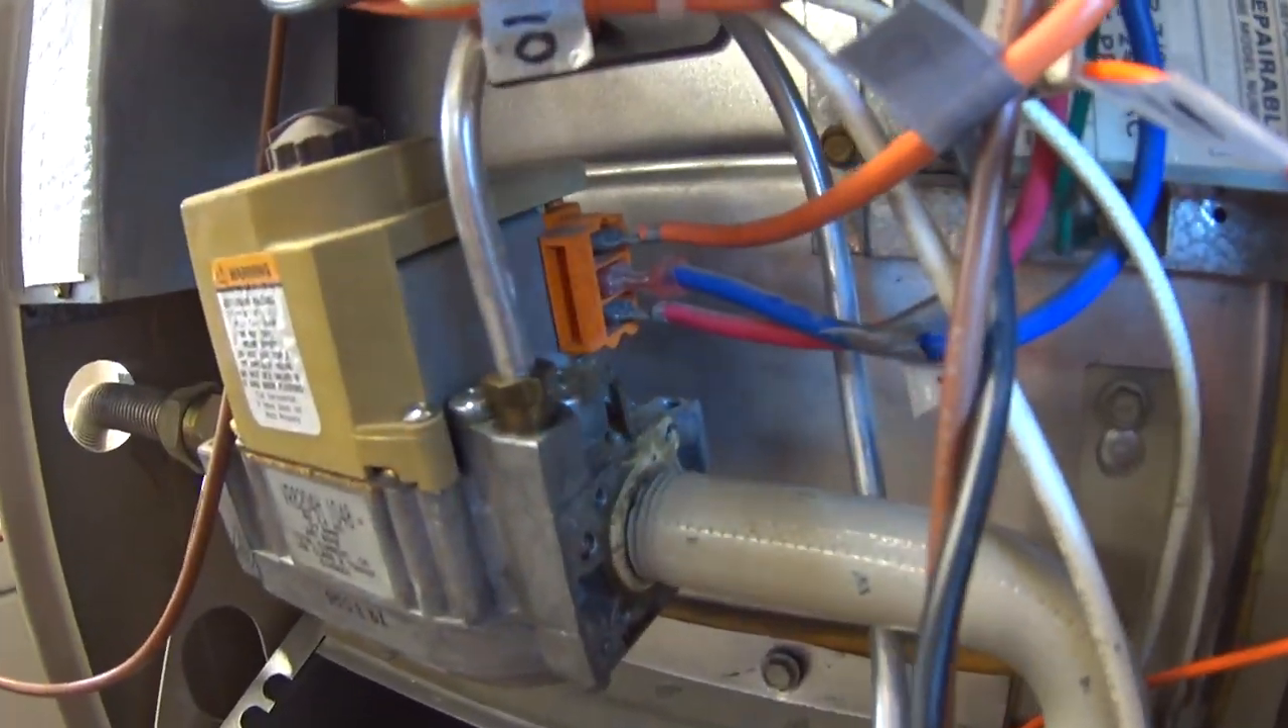Okay, there are three wires attached to this gas valve that are going to have to come off.